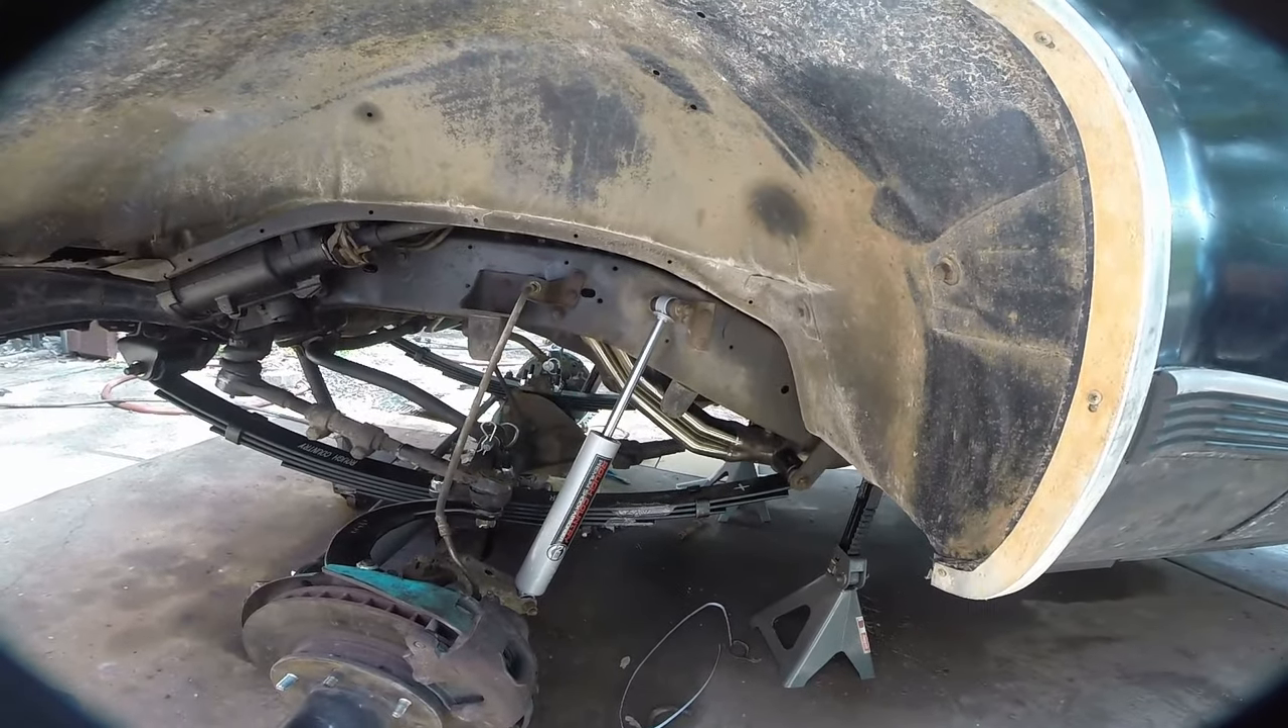Okay so the shocks are in.